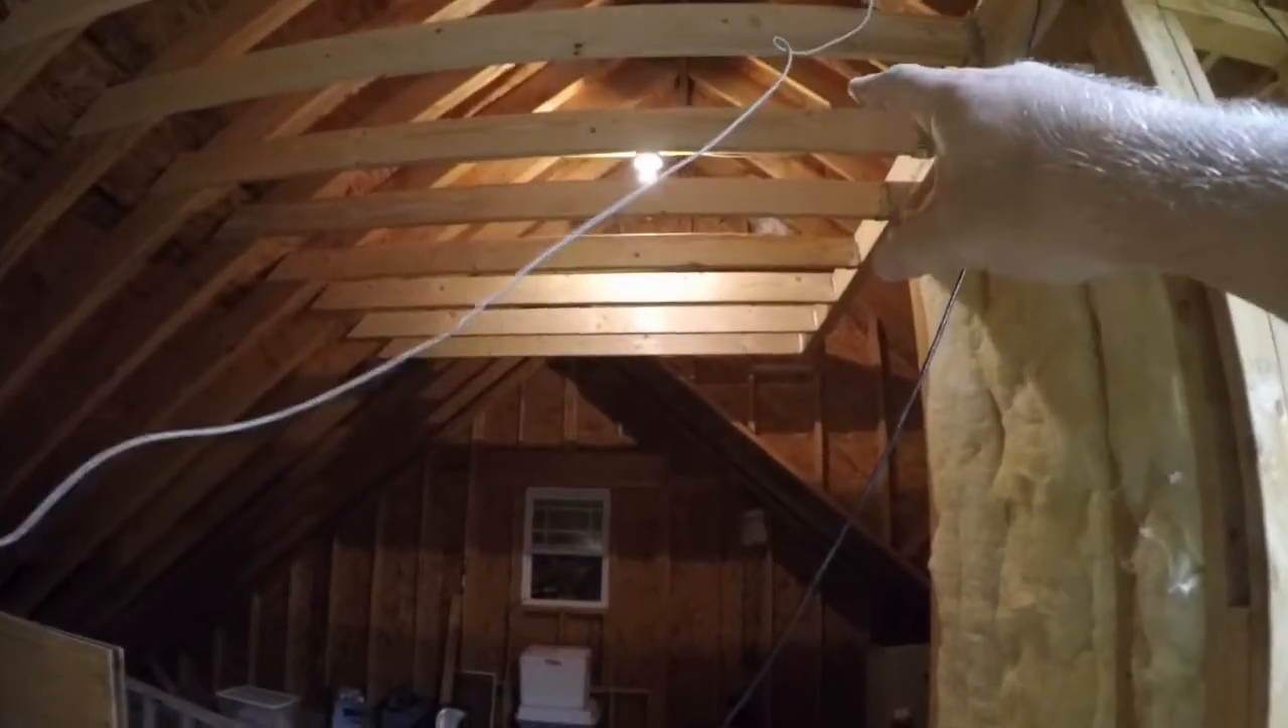All right, so then looking back towards, I guess, towards the east there, you can see all the roof rafters or the roof joists. Those are almost all the way in.